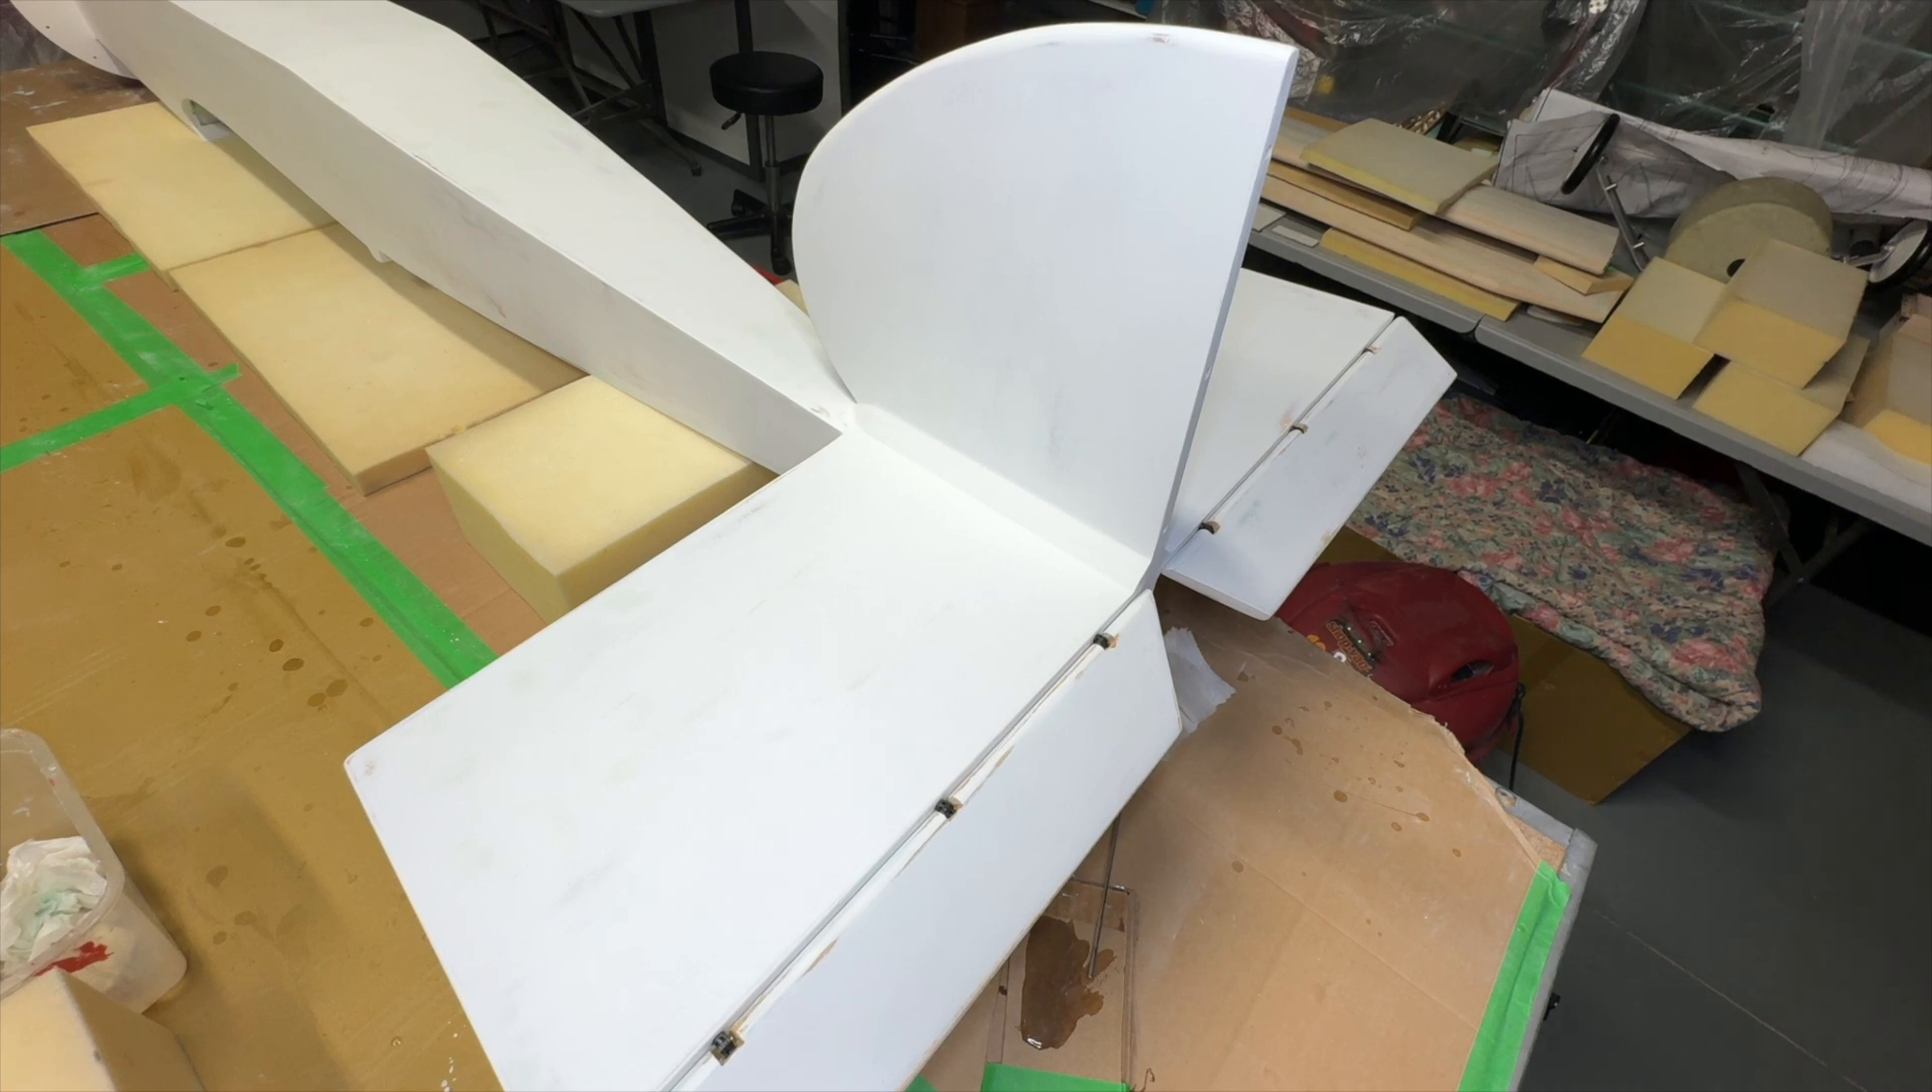So now the elevators have been attached to the horizontal stab and I'm just checking for freedom of movement and that I have the proper spacing between the horizontal stab and elevator.